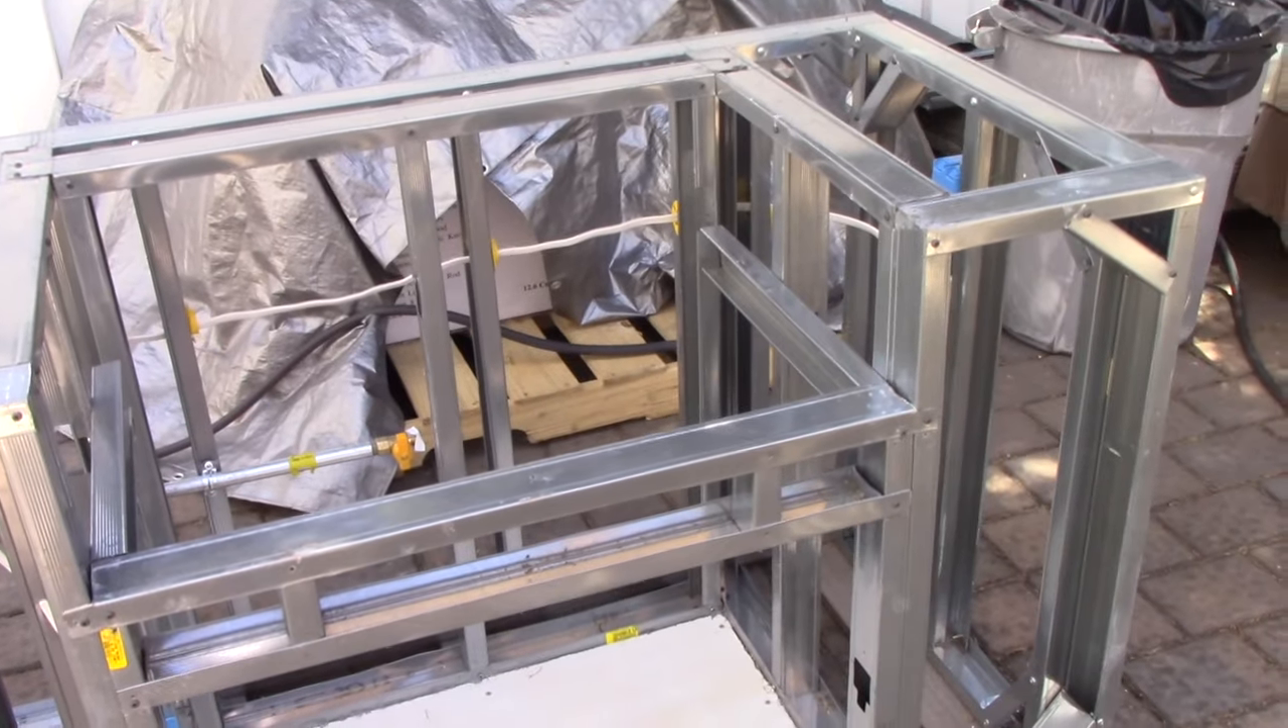So here's how the outside kitchen is looking it's all framed out.